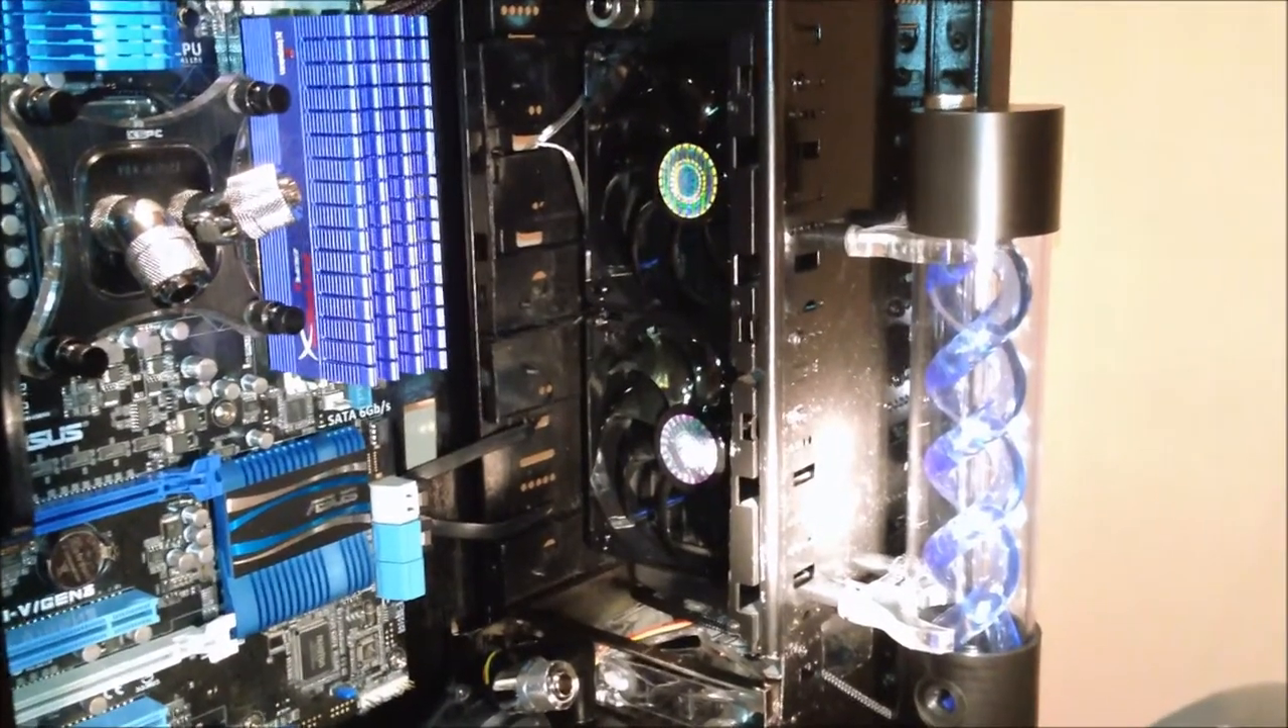Alright, so I got the Frozen Q reservoir mounted and my pieces are coming tomorrow.